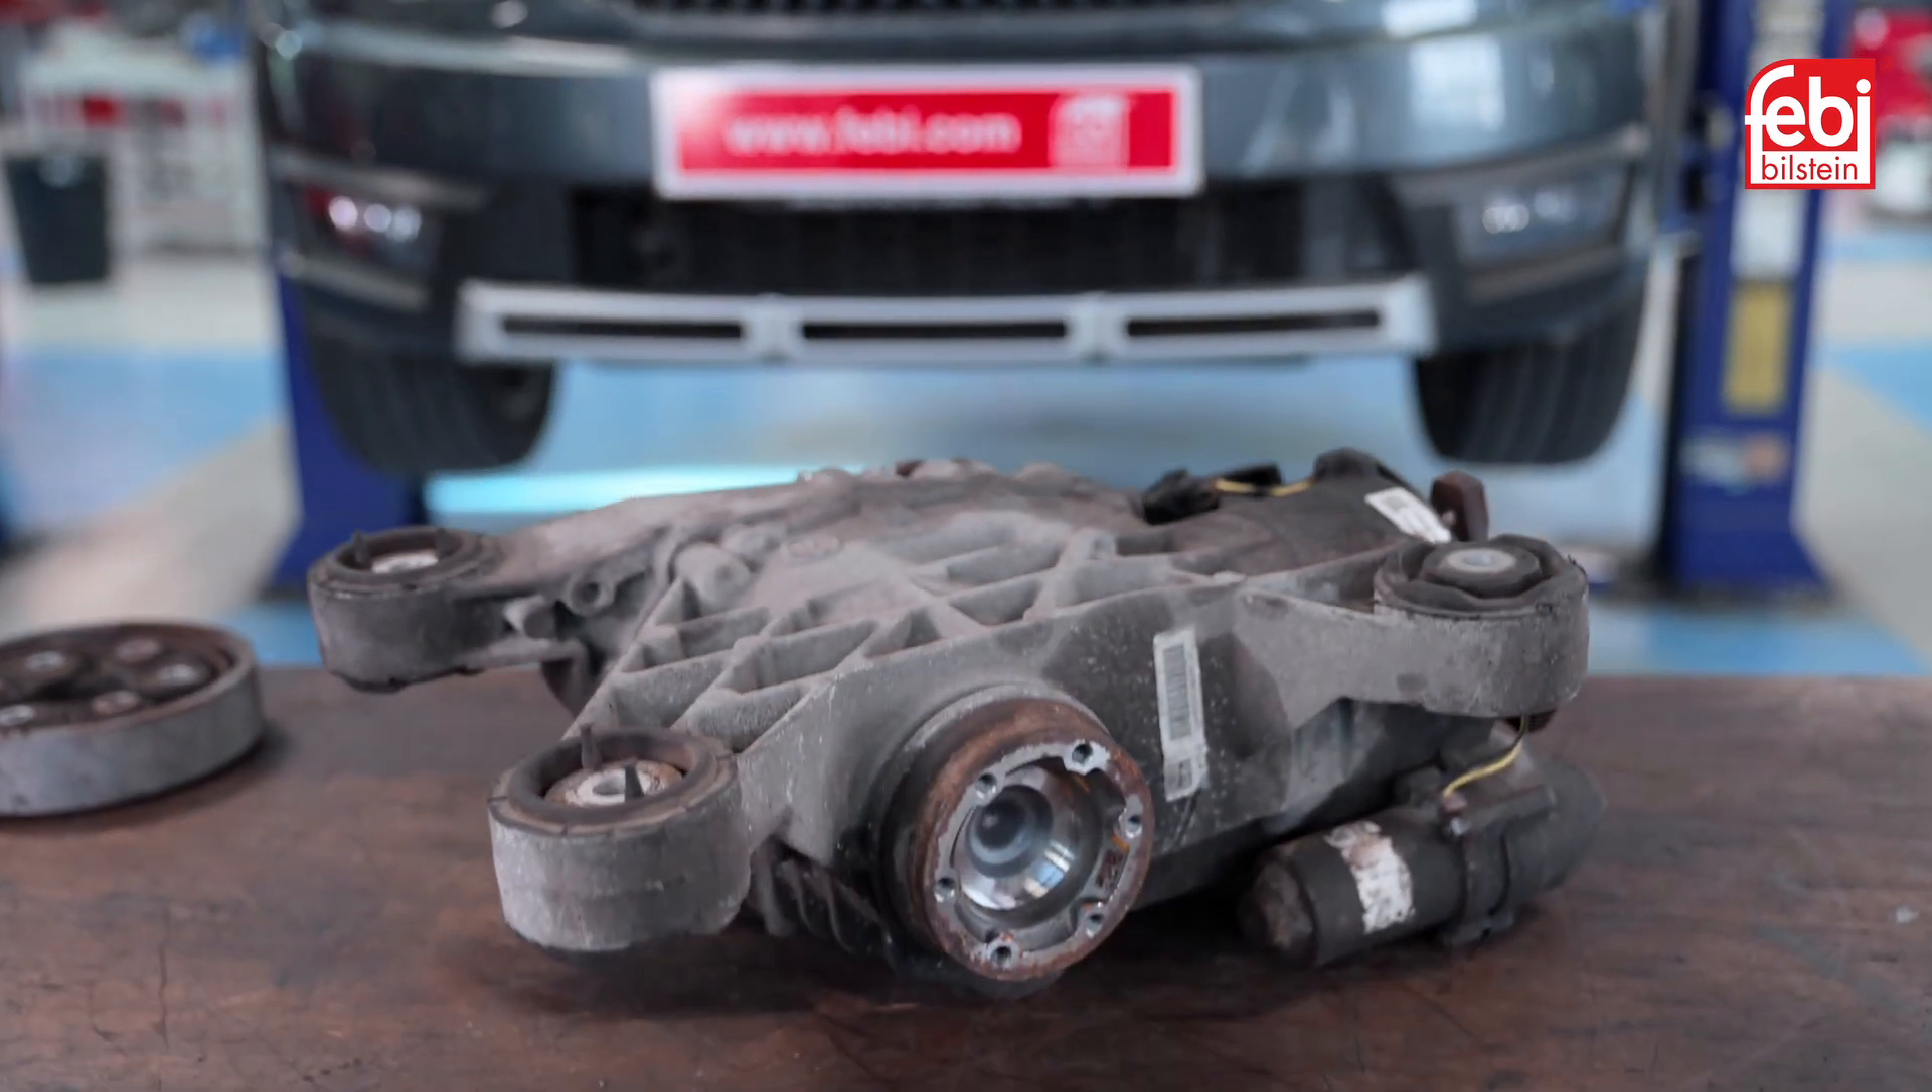For the purposes of this video, the Haldex and differential oil have already been drained and the rear differential unit has been removed from the vehicle to provide a clearer view of the process required to change the bearings.